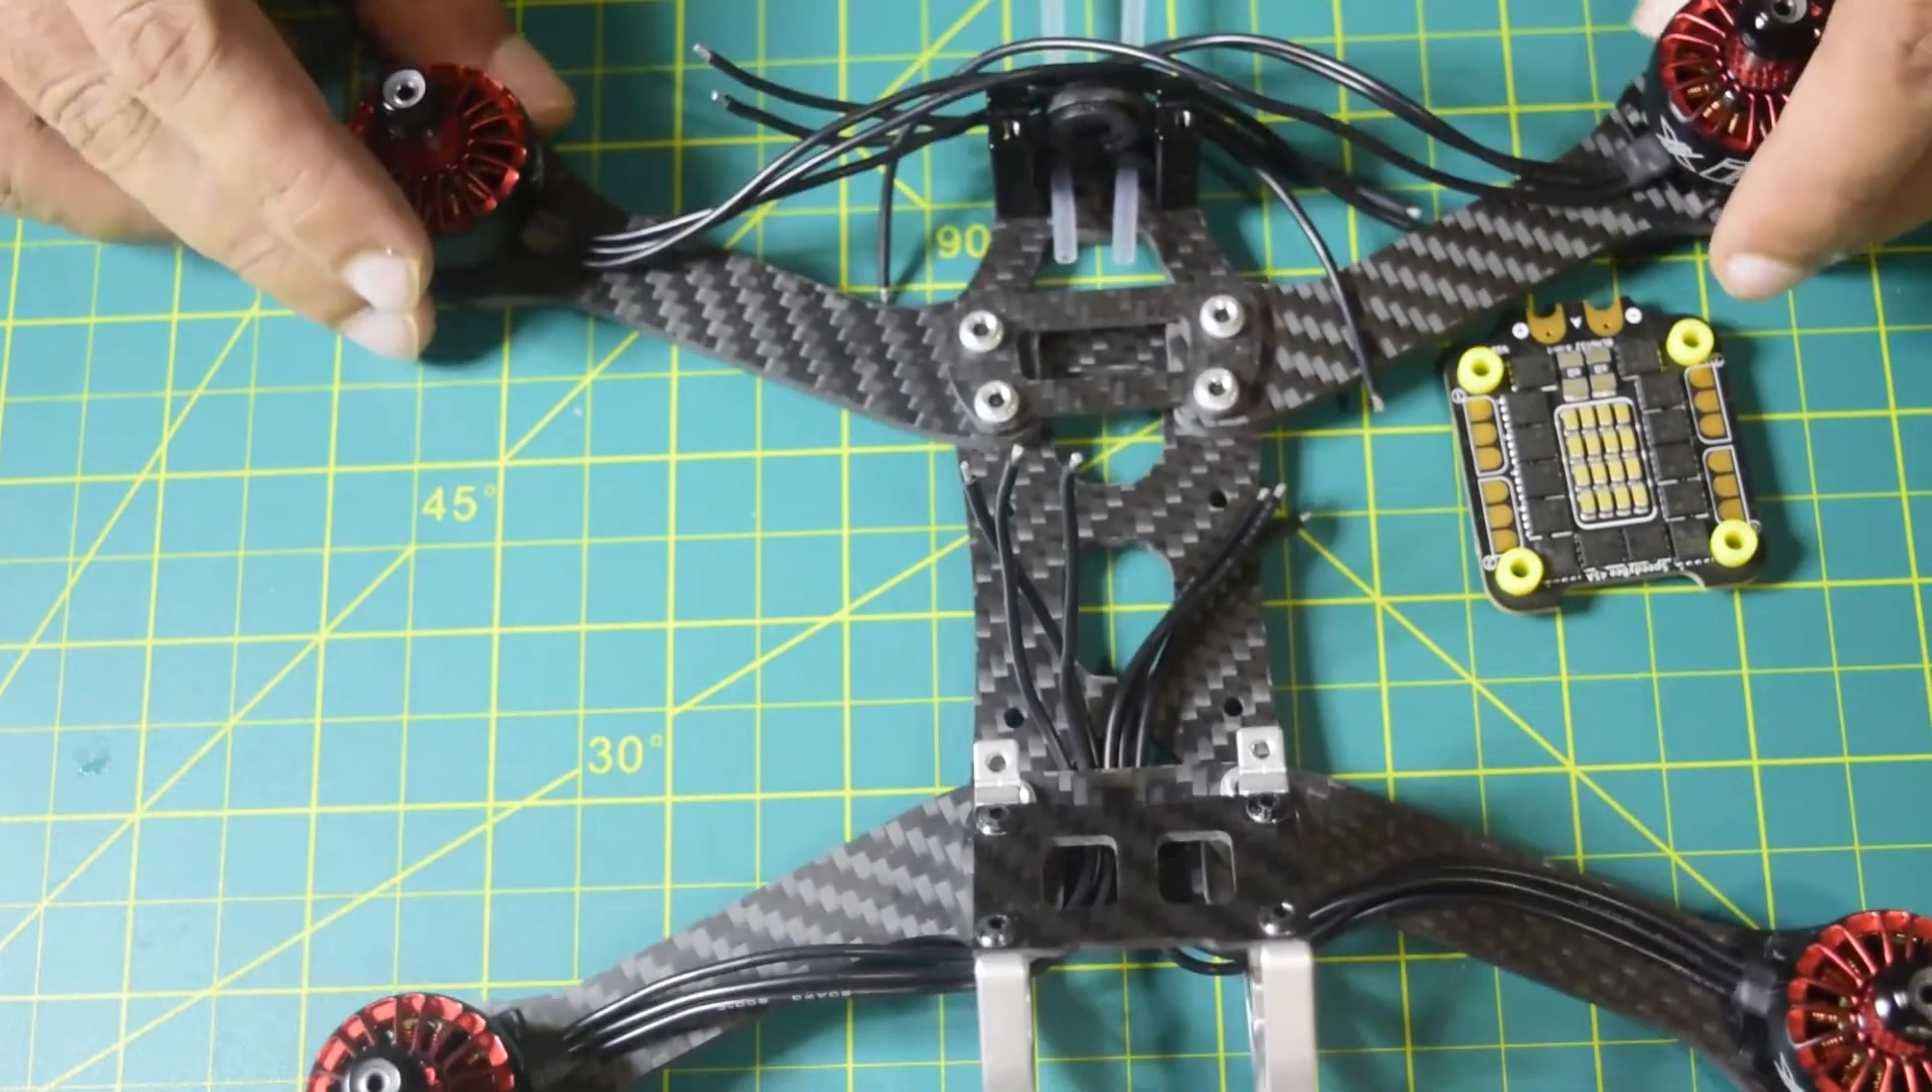Guys as you can see guys on this drone frame we have already installed the motors and already assembled this frame.